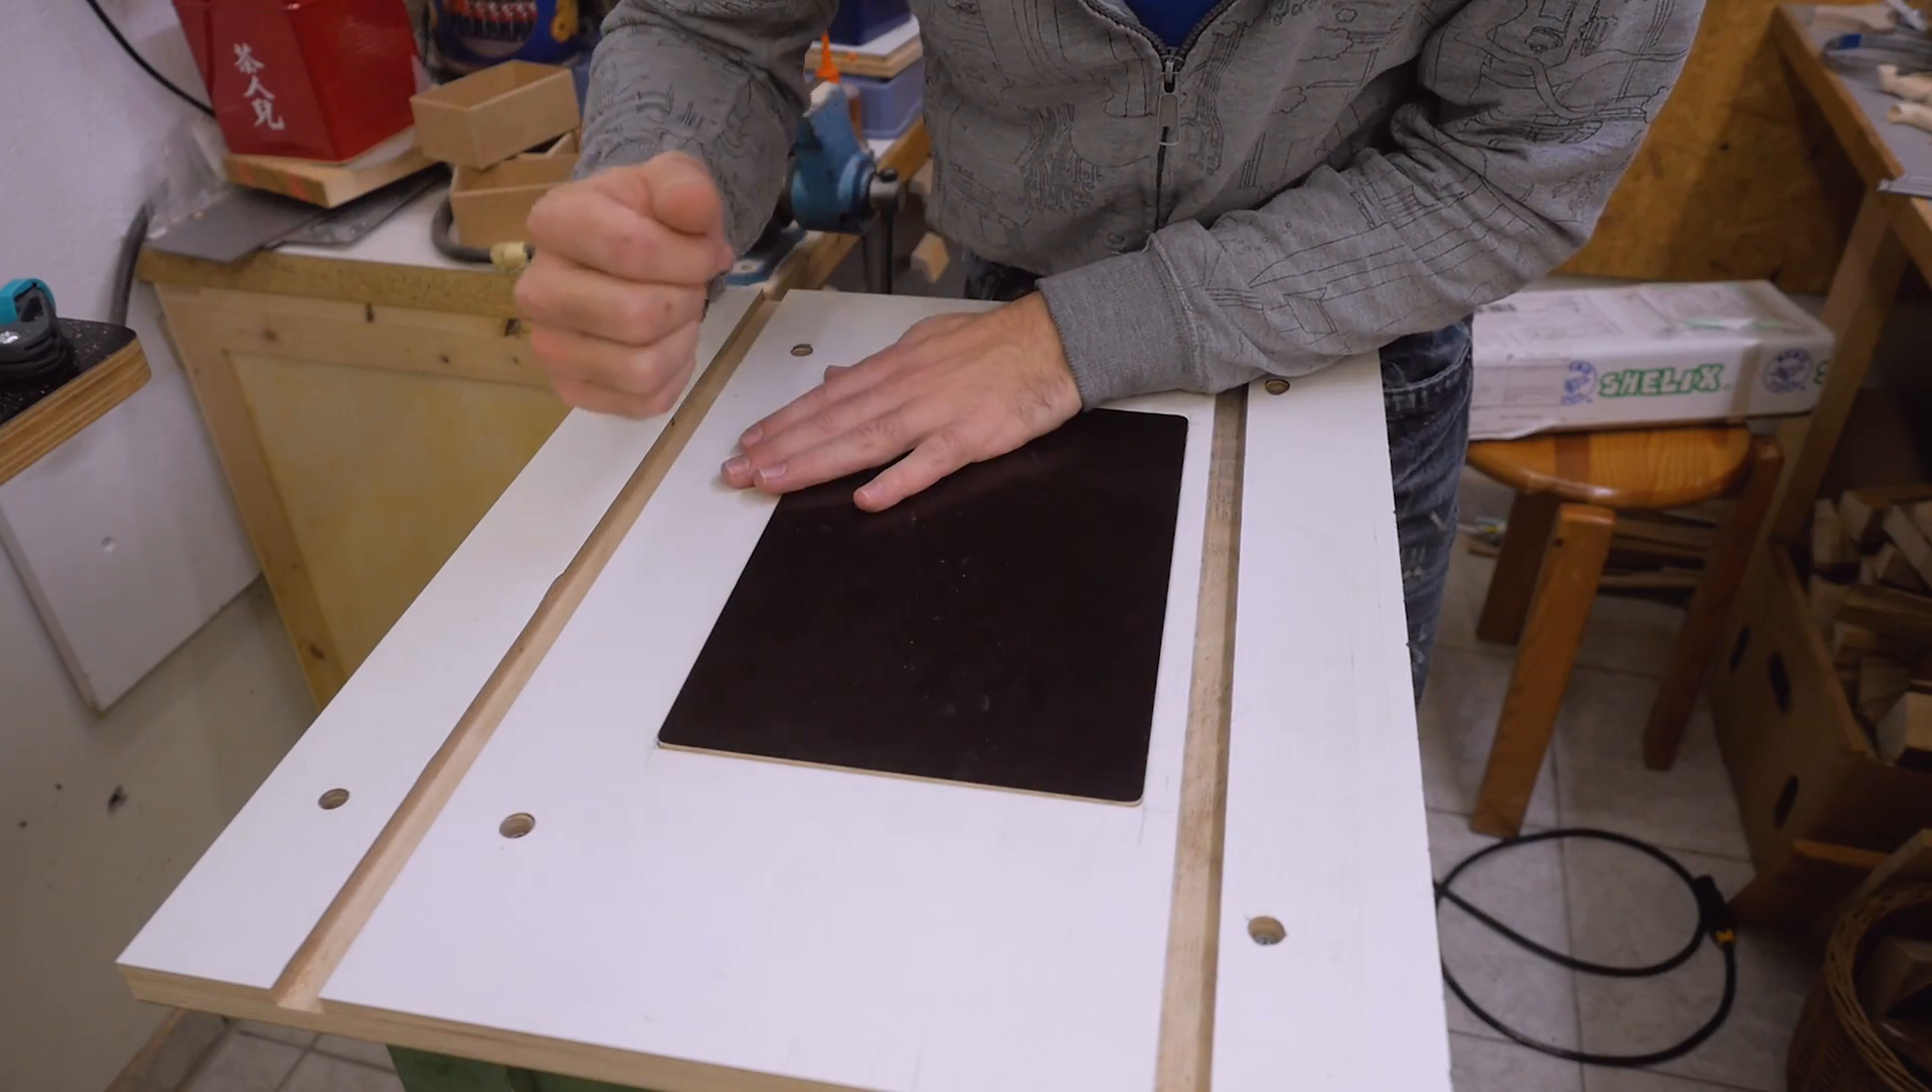Now I cut a piece of phenolic resin coated birch plywood and this is my new insert plate. It's an exact fit and instead of chiseling square I just round it over the corners of the insert plate.